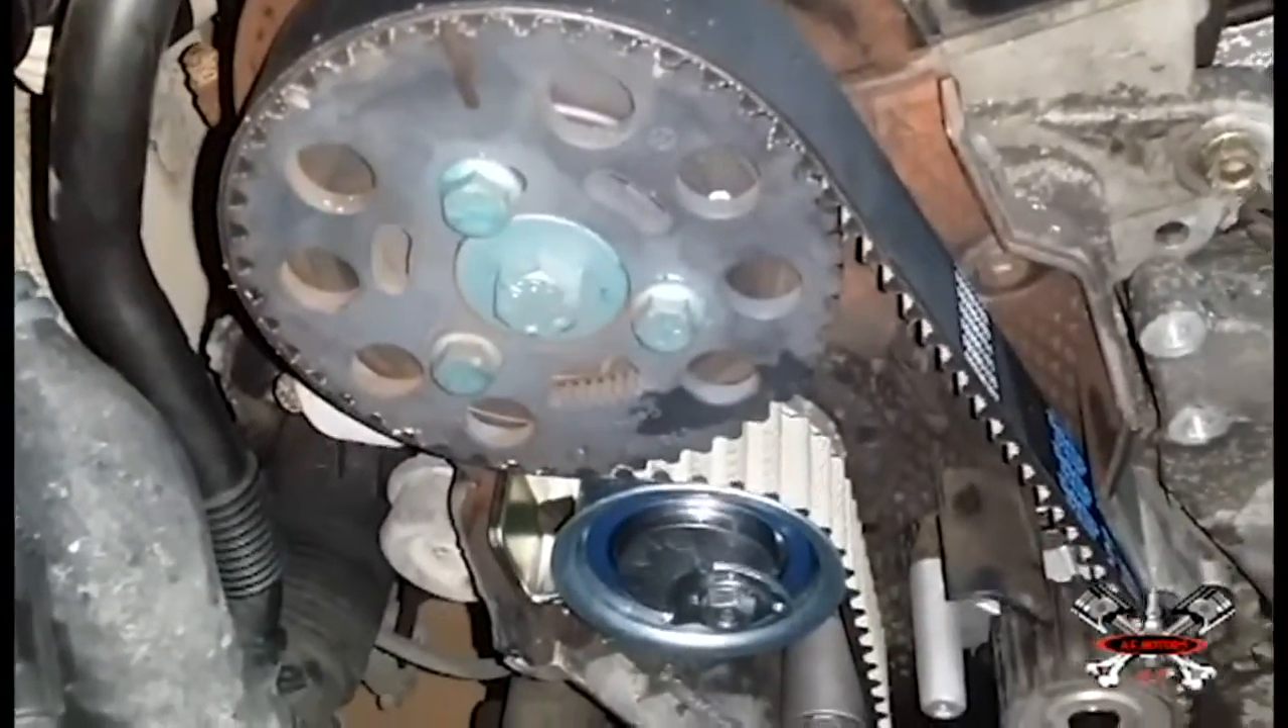Bene ragazzi la nostra cinghia è stata messa.